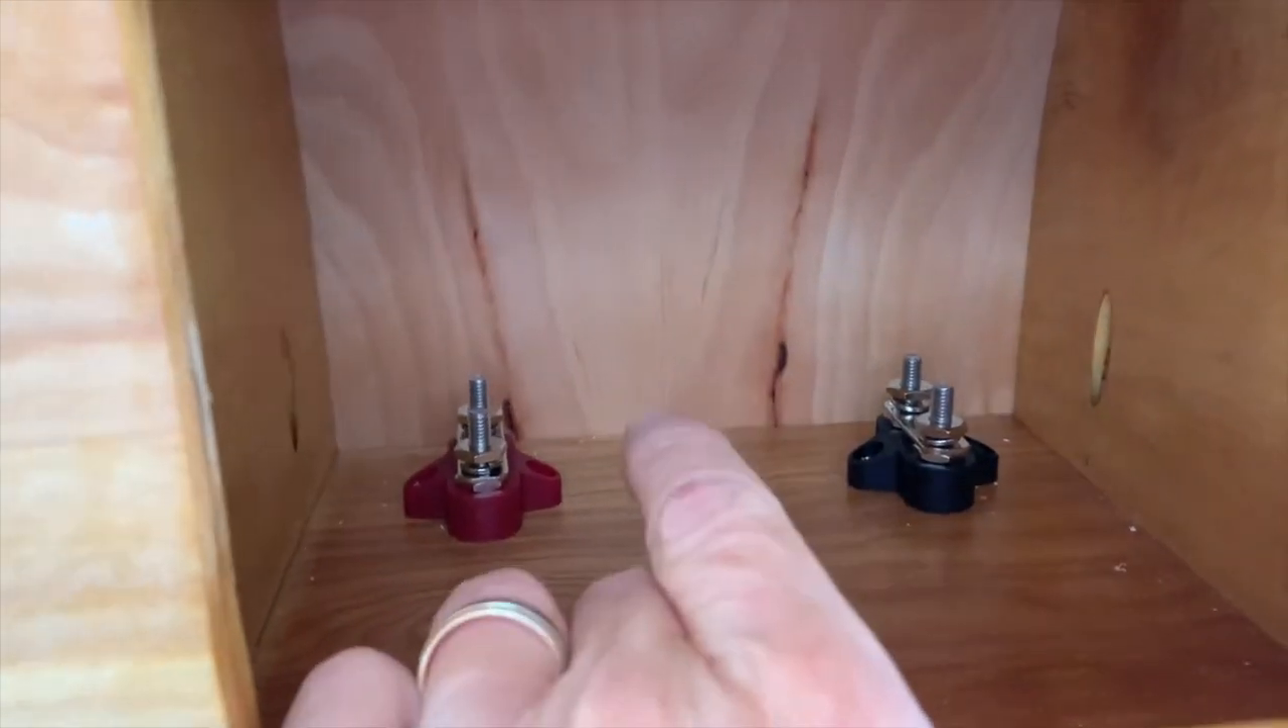Okay i've got my two terminal posts um in and mounted and i'll be drilling the hole out in the back to bring the cables in.